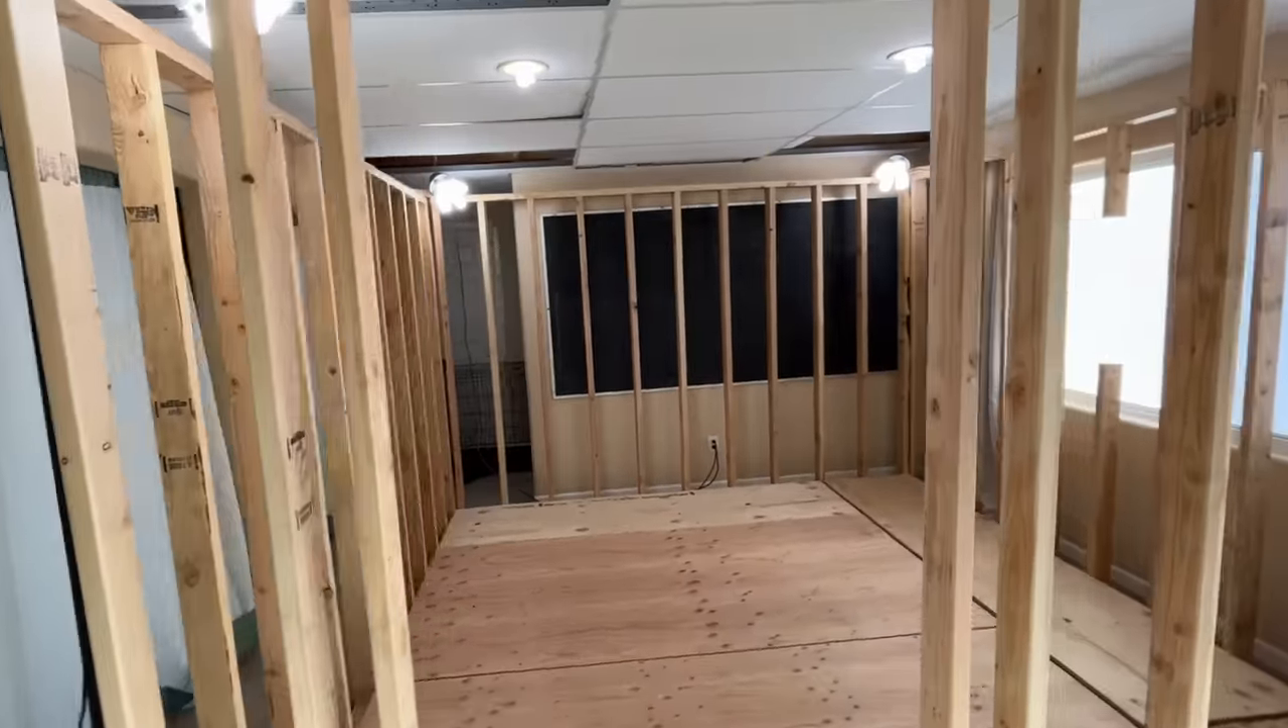As you can see, we also have the frame complete so we can start working on the inside.